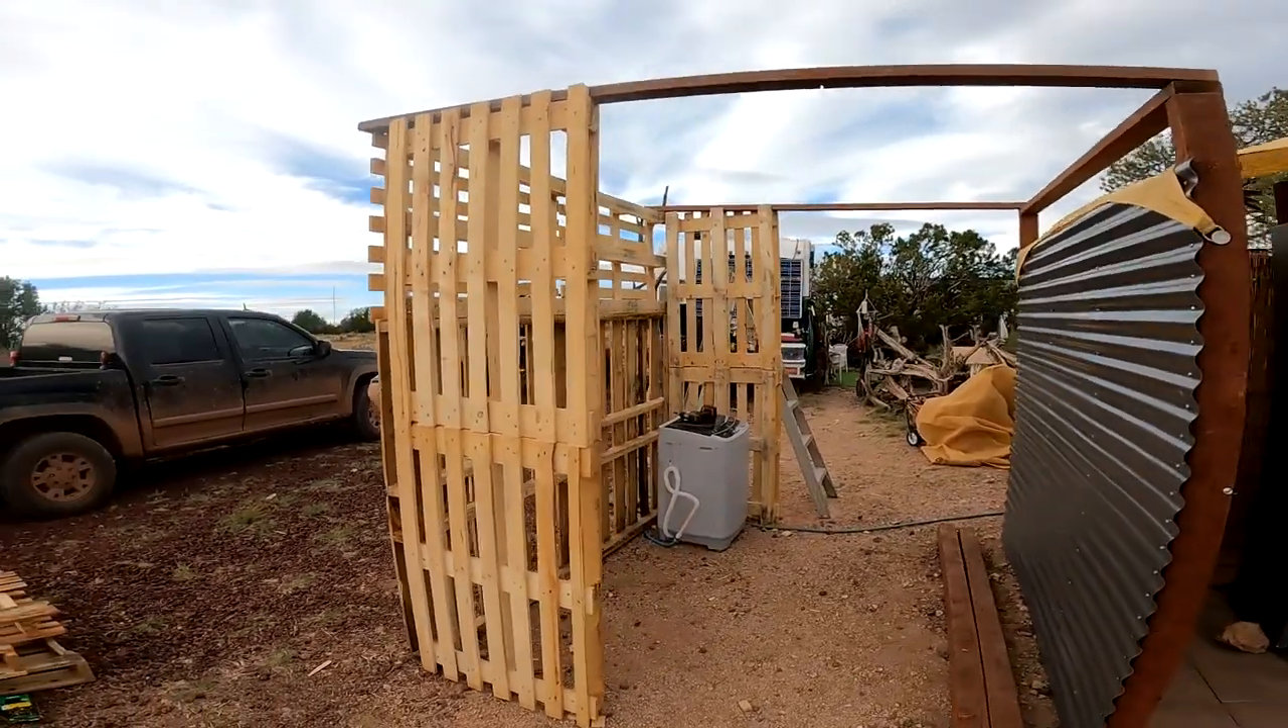Well, the structure is up. All we need is the cladding.